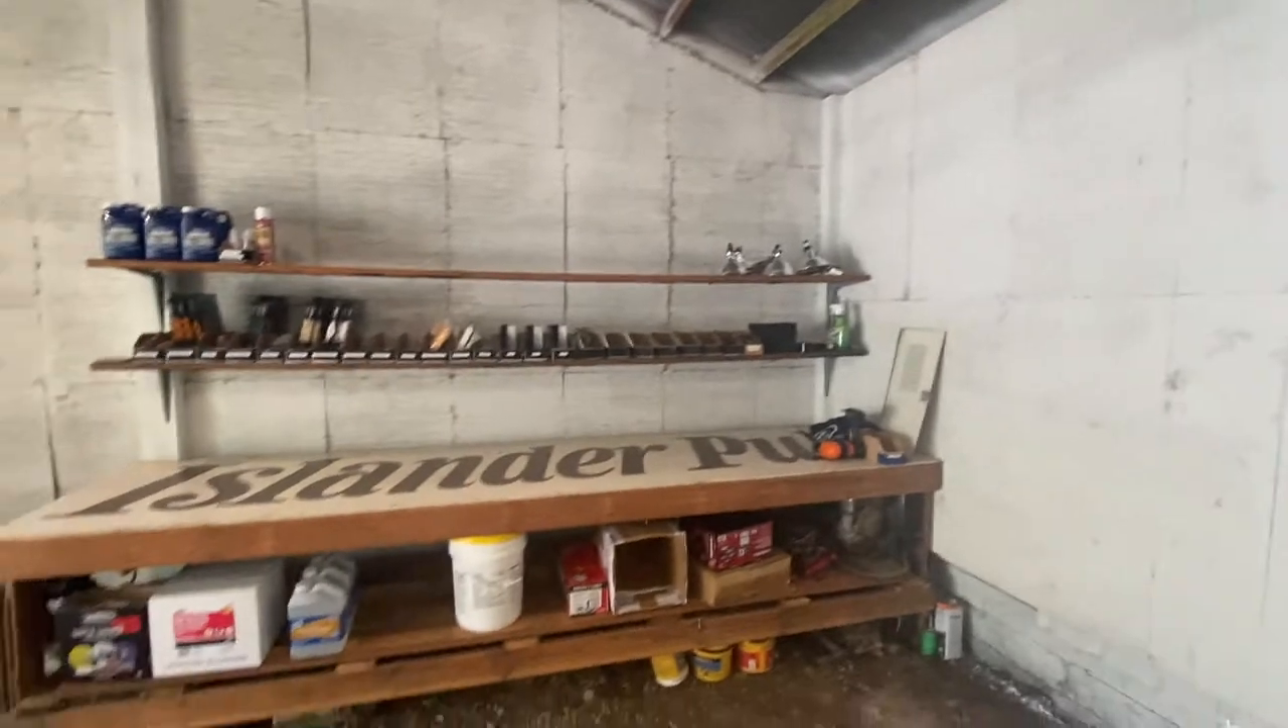But just for now, I put the comfort board up and I will cover this with plywood at a later time.